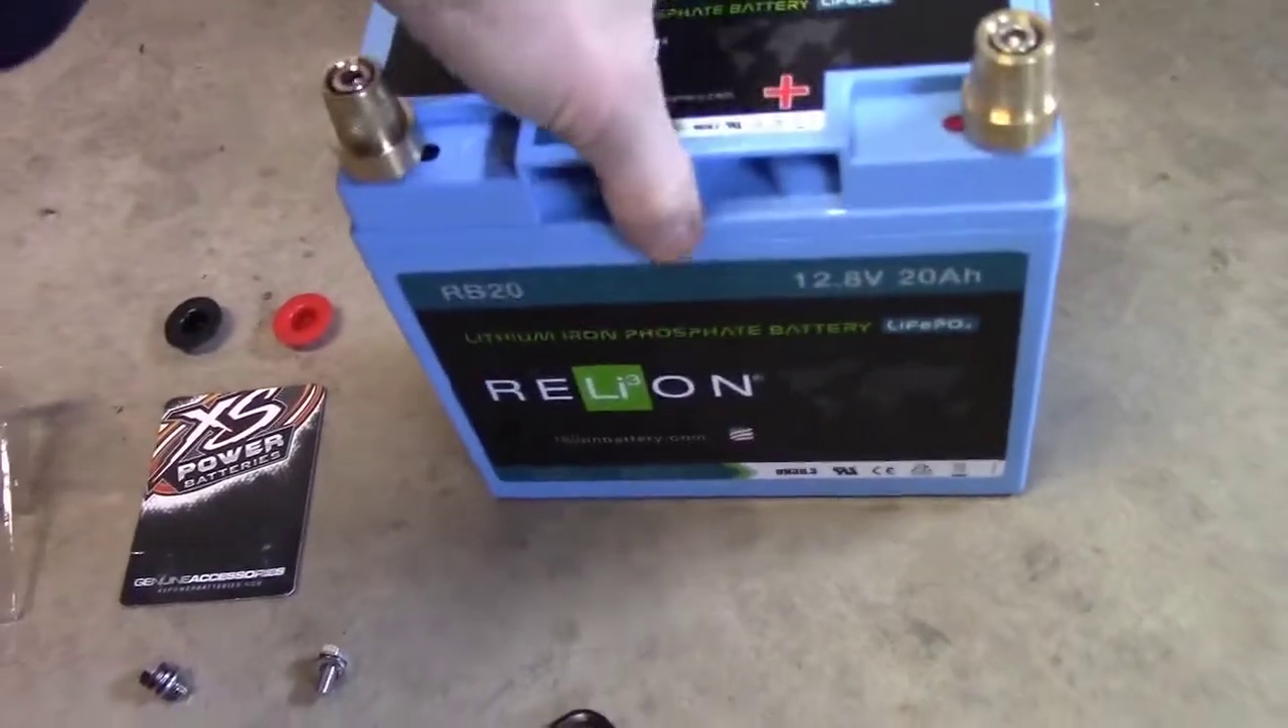Okay so here it is with the post adapters installed. Nice brass units to just go right in.